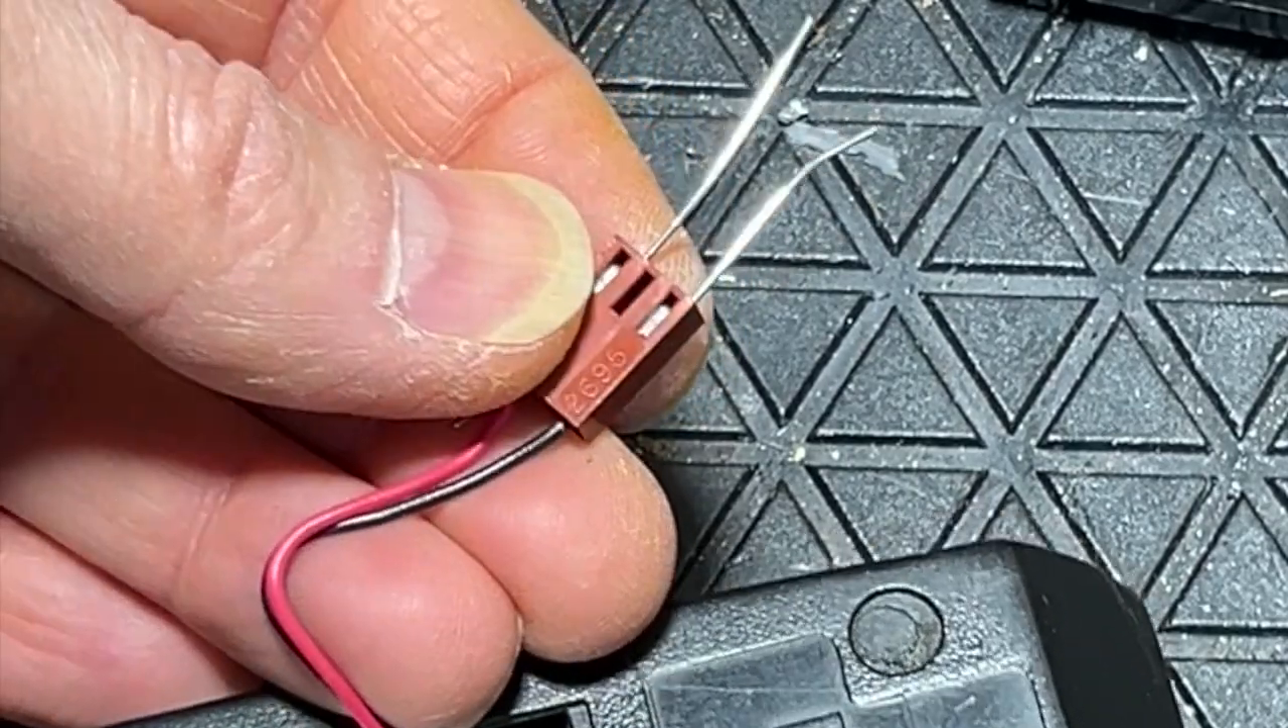I've just stuck a couple of uninsulated conductors into the connector.